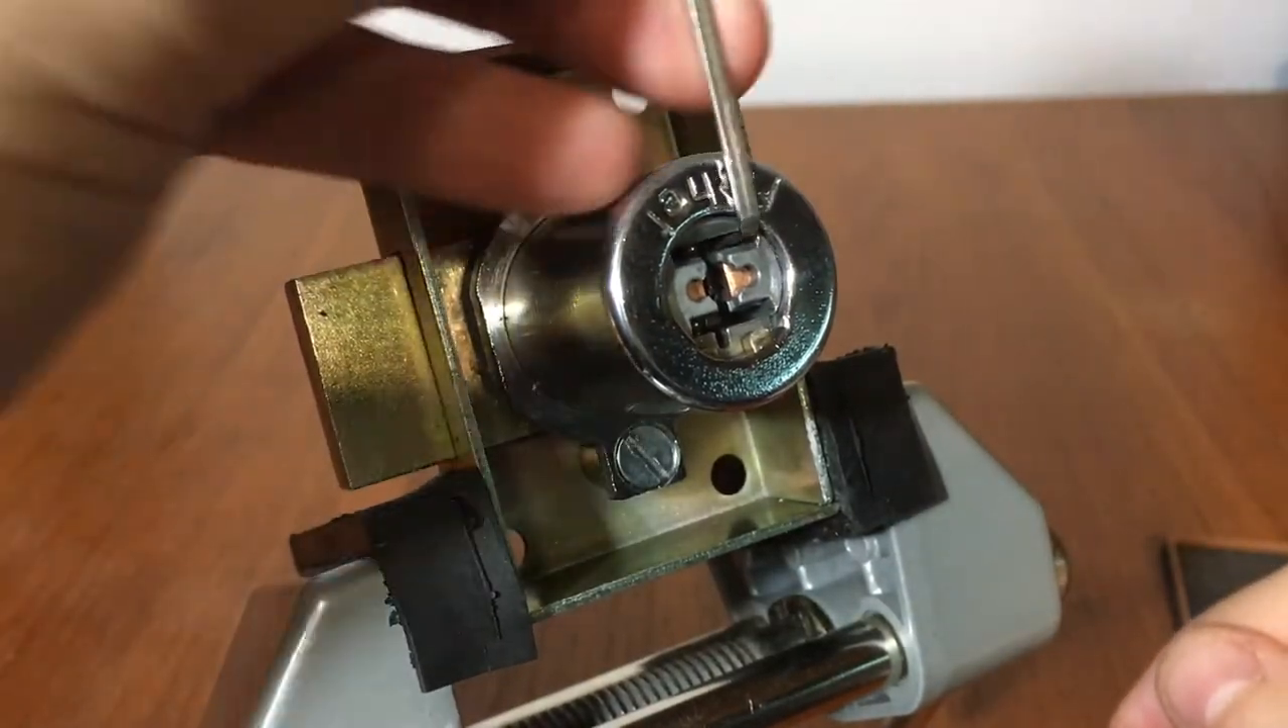All right, I've got the lock put back together now.